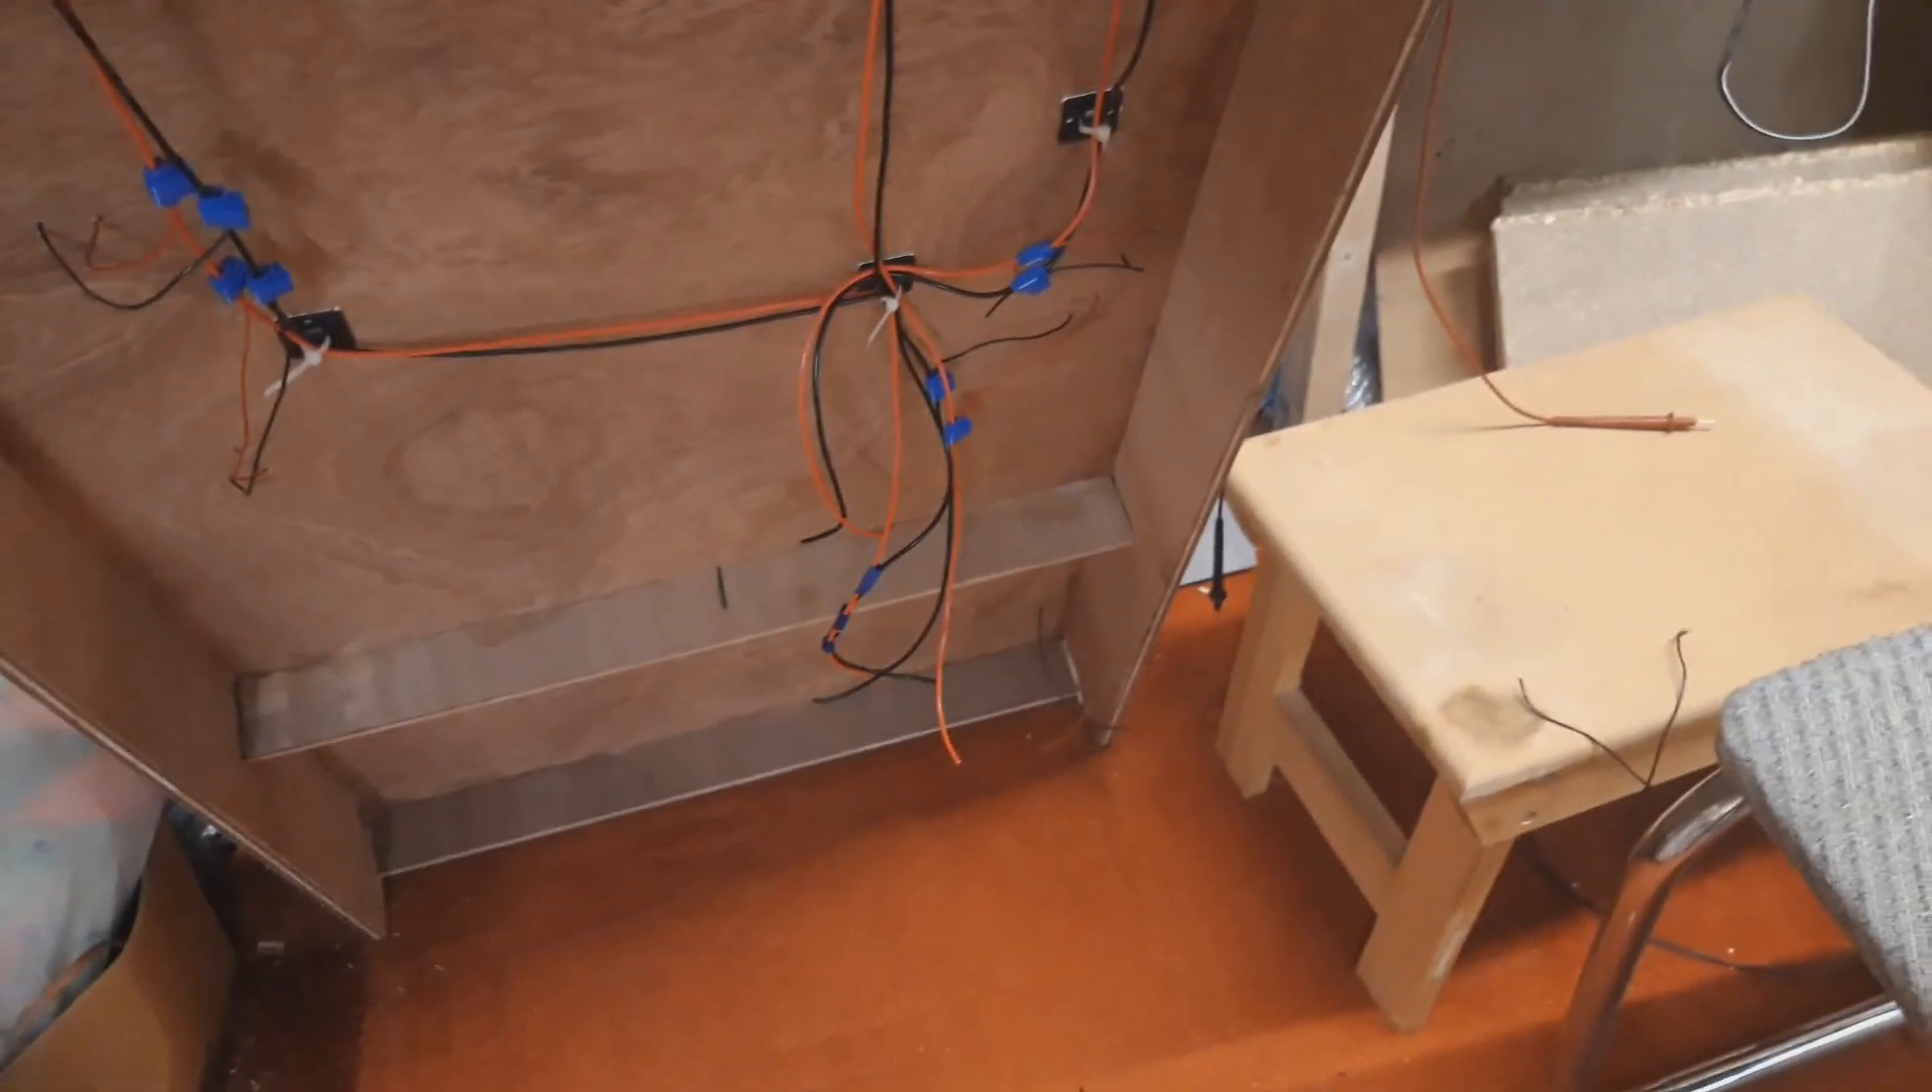We now have this board wired apart from the connectors which is what those dangling wires are all about.